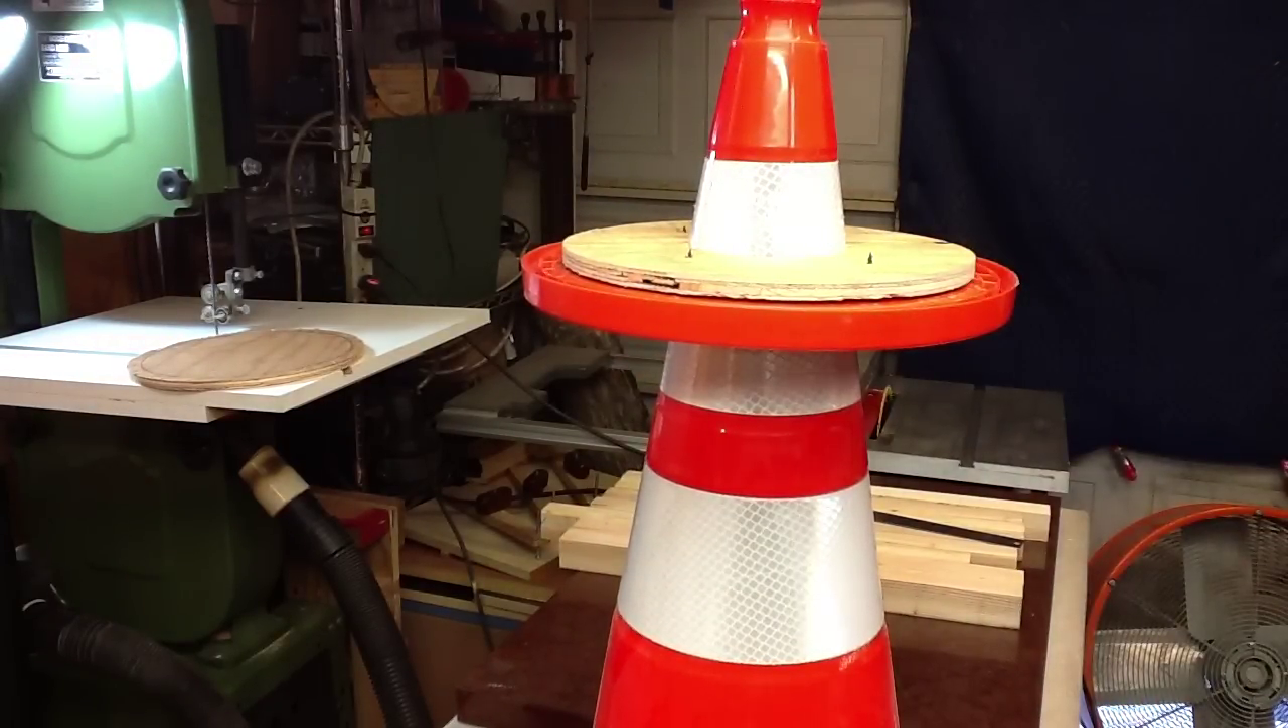And now I cut a hole in the bucket lid. See if that works. Okay, right here I'm going to sandwich the plywood with the lid of the bucket. I got a few screws, so I think I'll just screw them to it. Pre-drill for the first one. And it fits real nice on the cone.